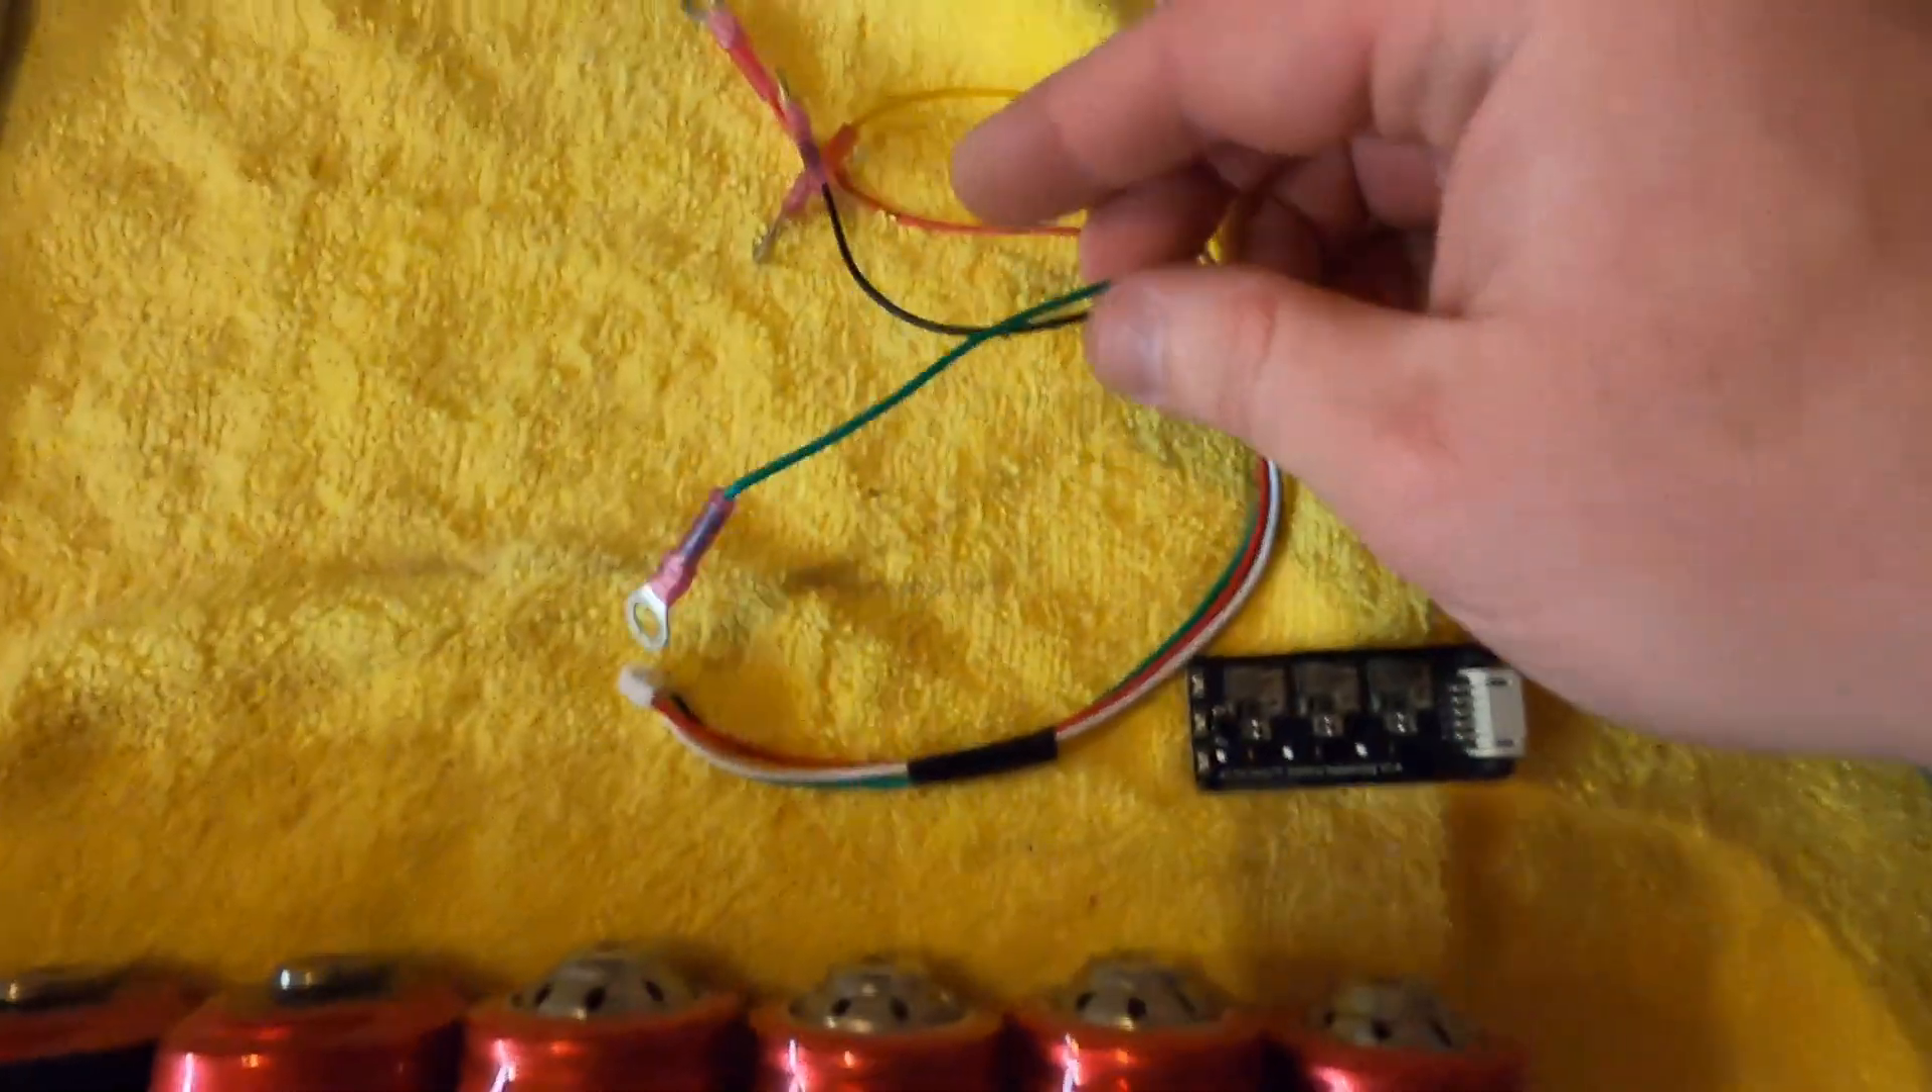Okay here we have all the wires with their connections on and you can see on this plug there's five of them.